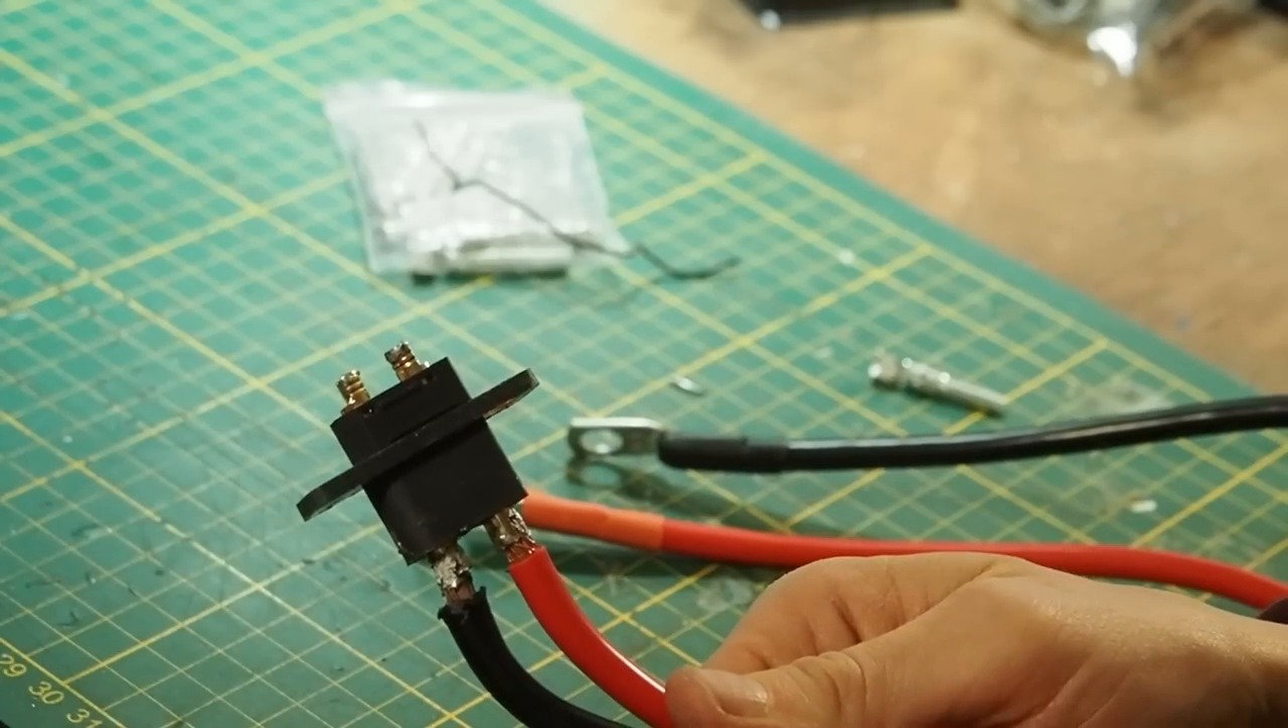I finally have soldered one side of the xt90 connector.